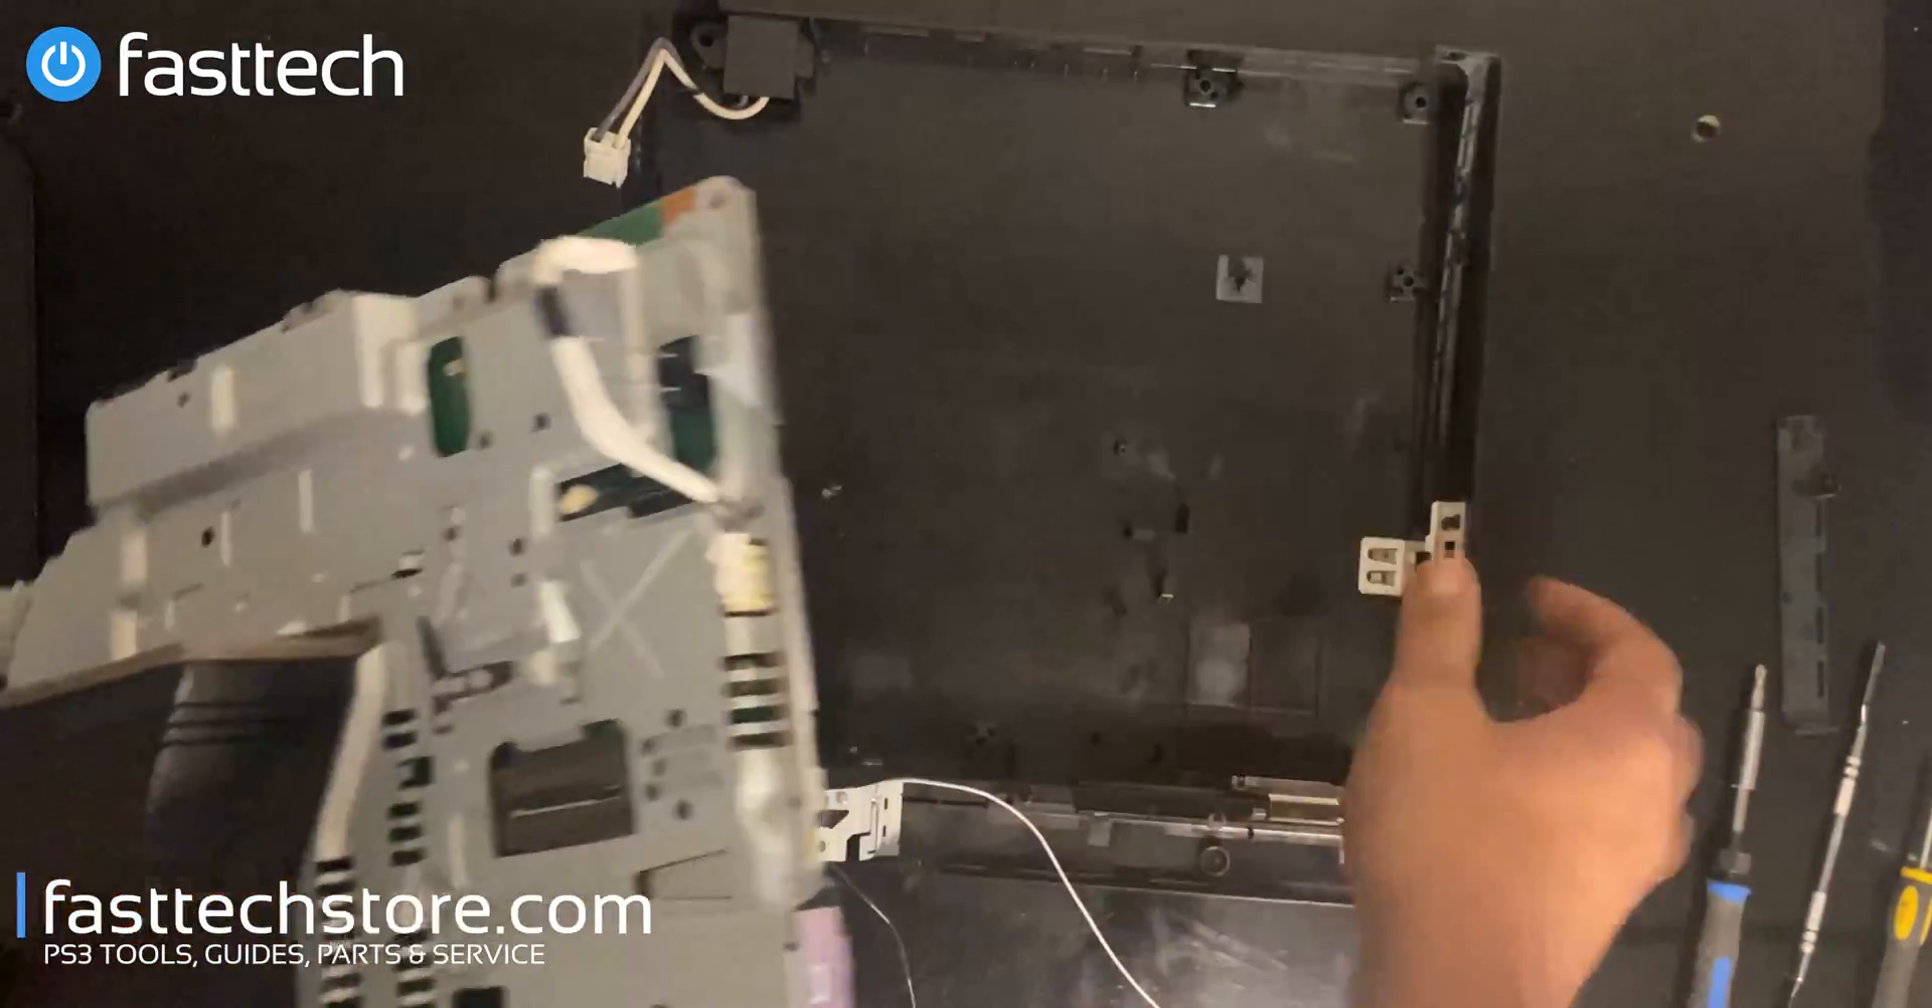All right now we've got the motherboard assembly out of the case.